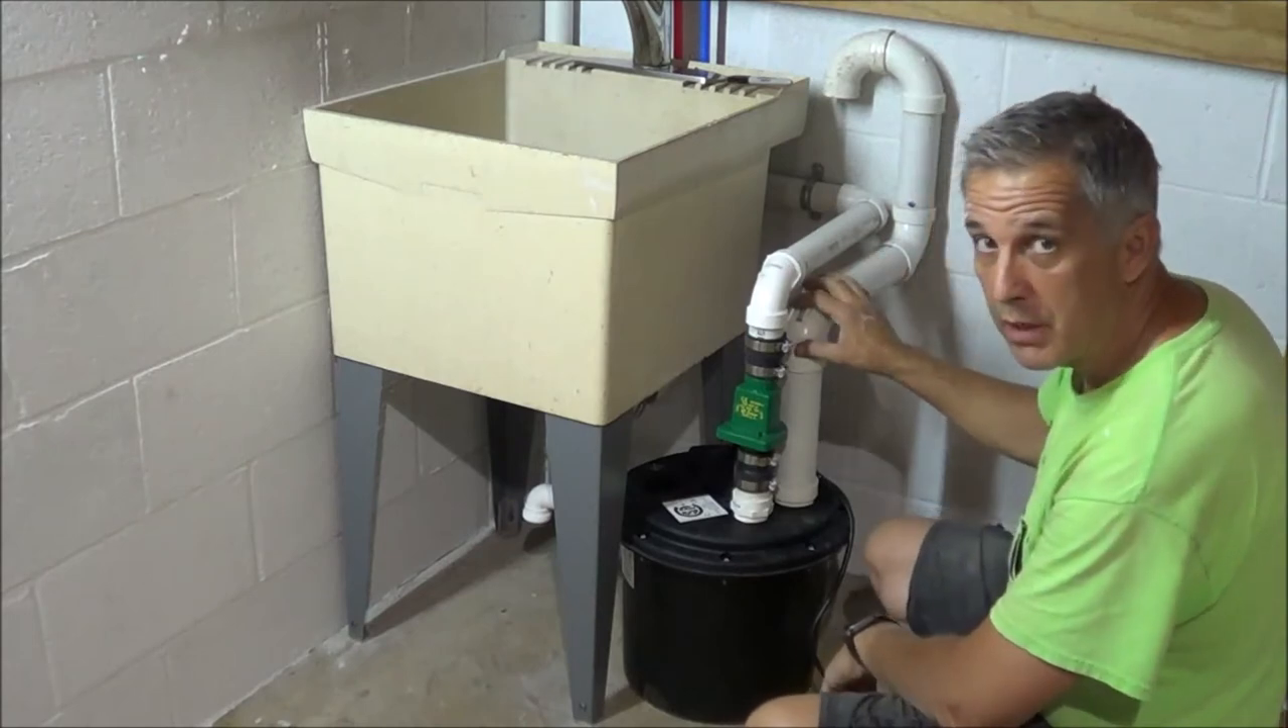And then I've just finished plumbing in the vent line here. I want it to go up above the water level of the tub.